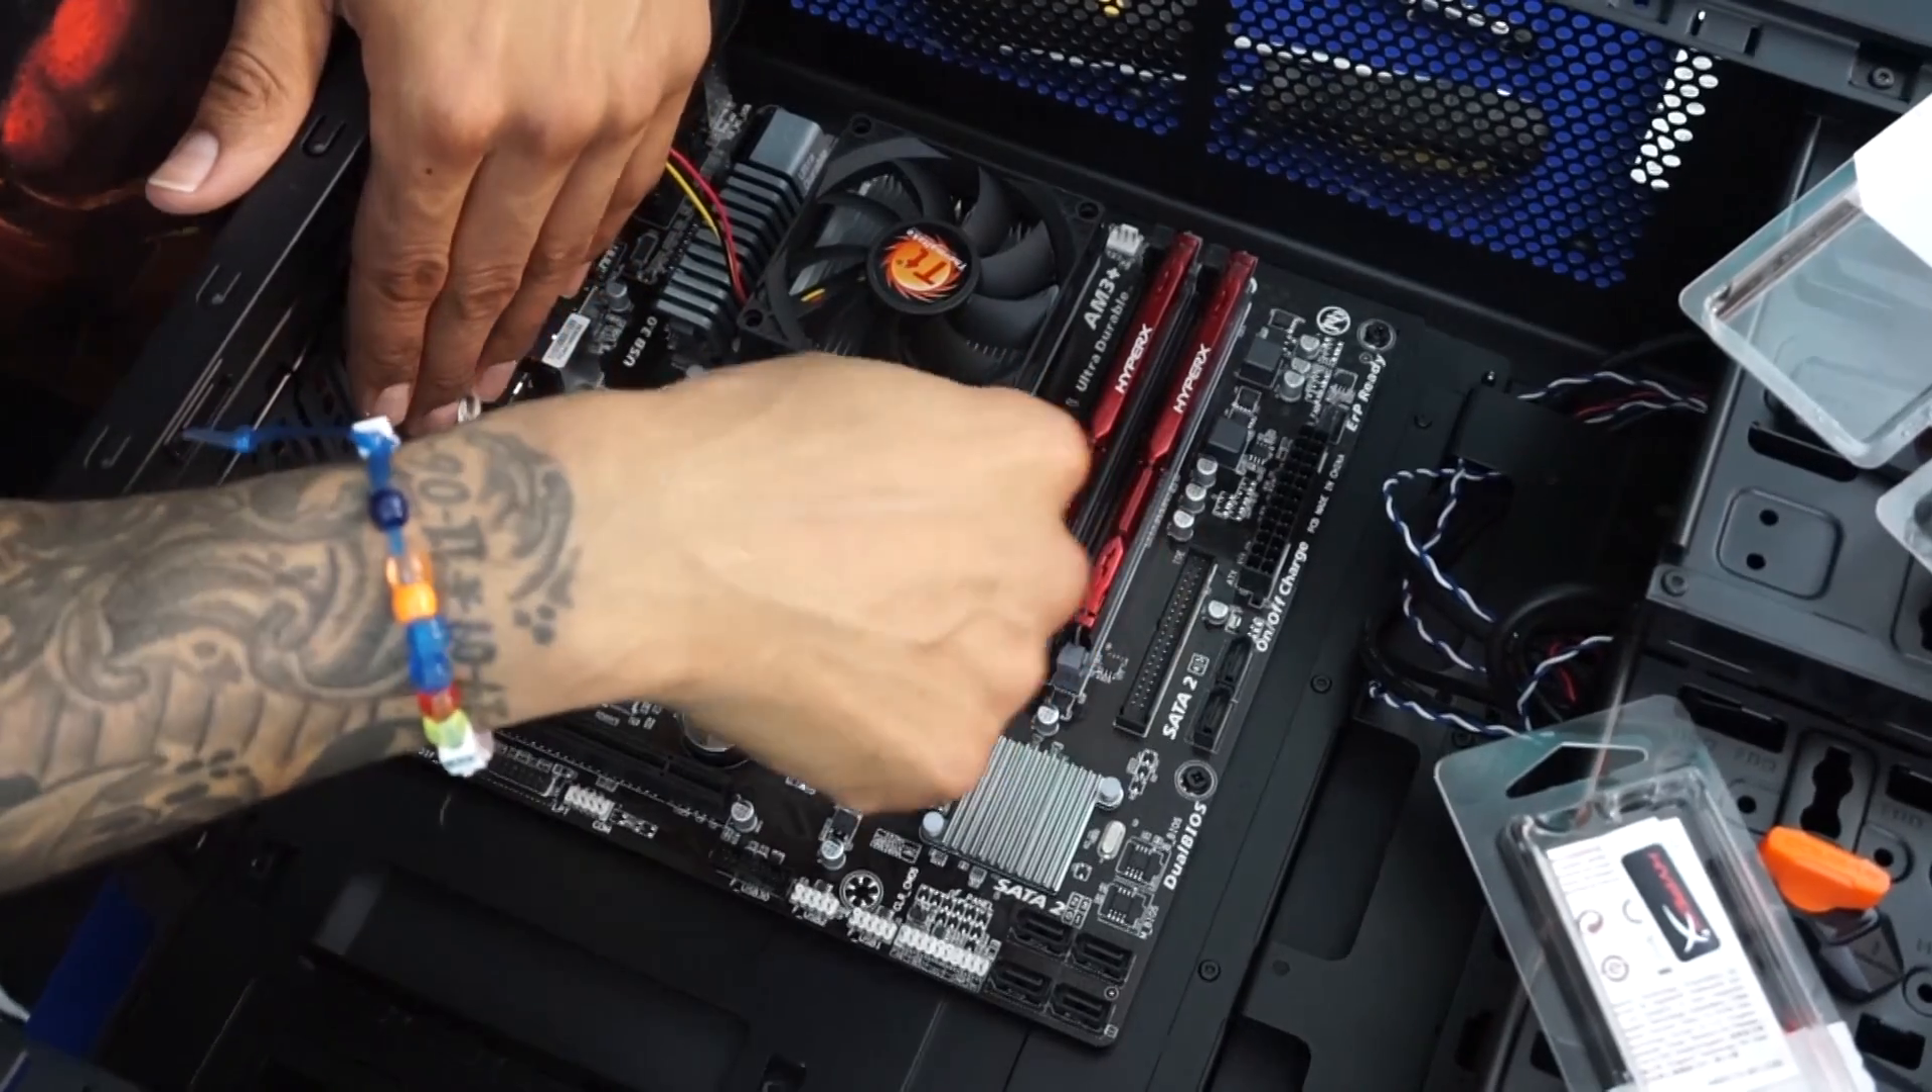Uh you just inserted two four gig sticks which is going to give you eight gigs in total.